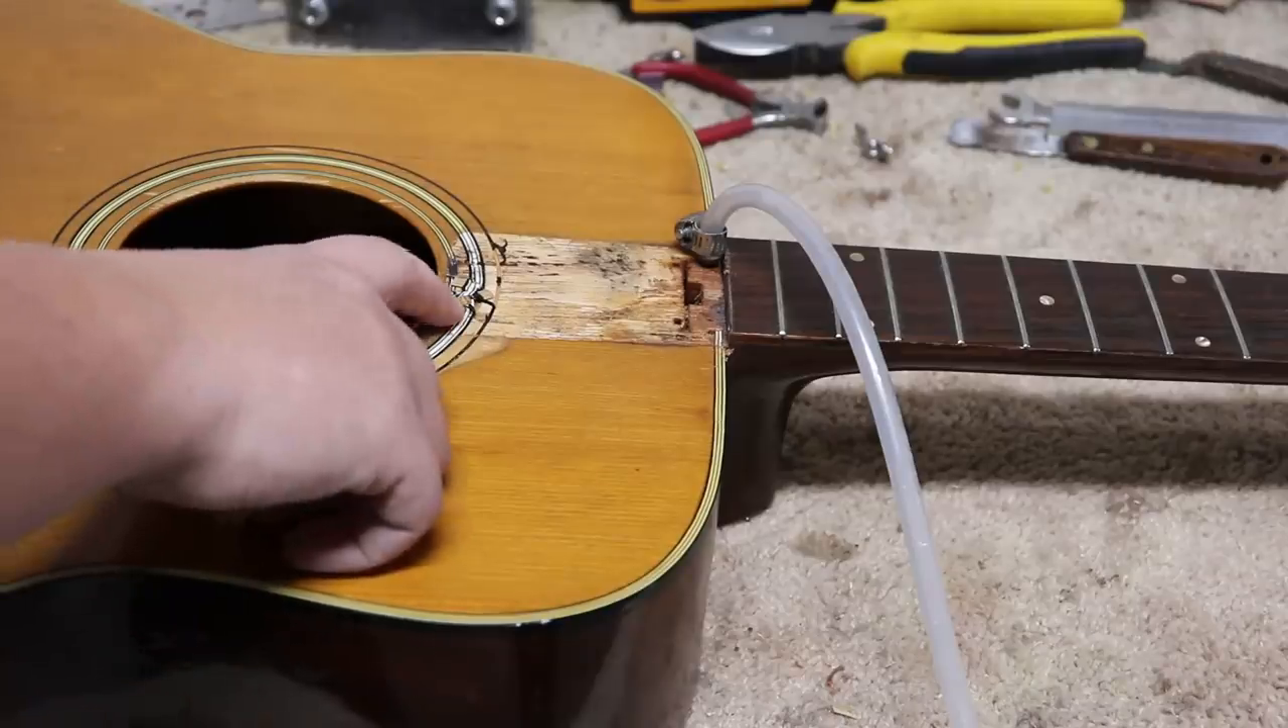We got this portion of the fretboard loose from the body and then Jerry came over and helped me.